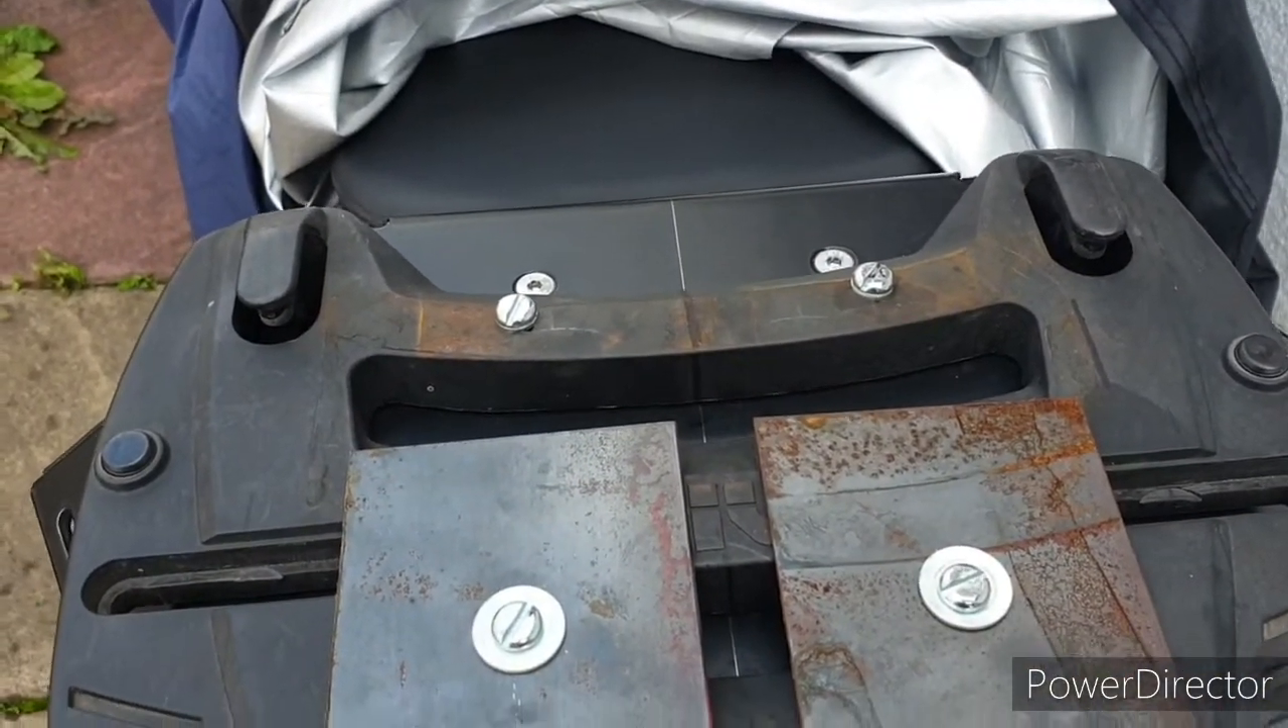And now I've used those plates again and drilled a couple of extra holes to mount it onto this top Sport rack.